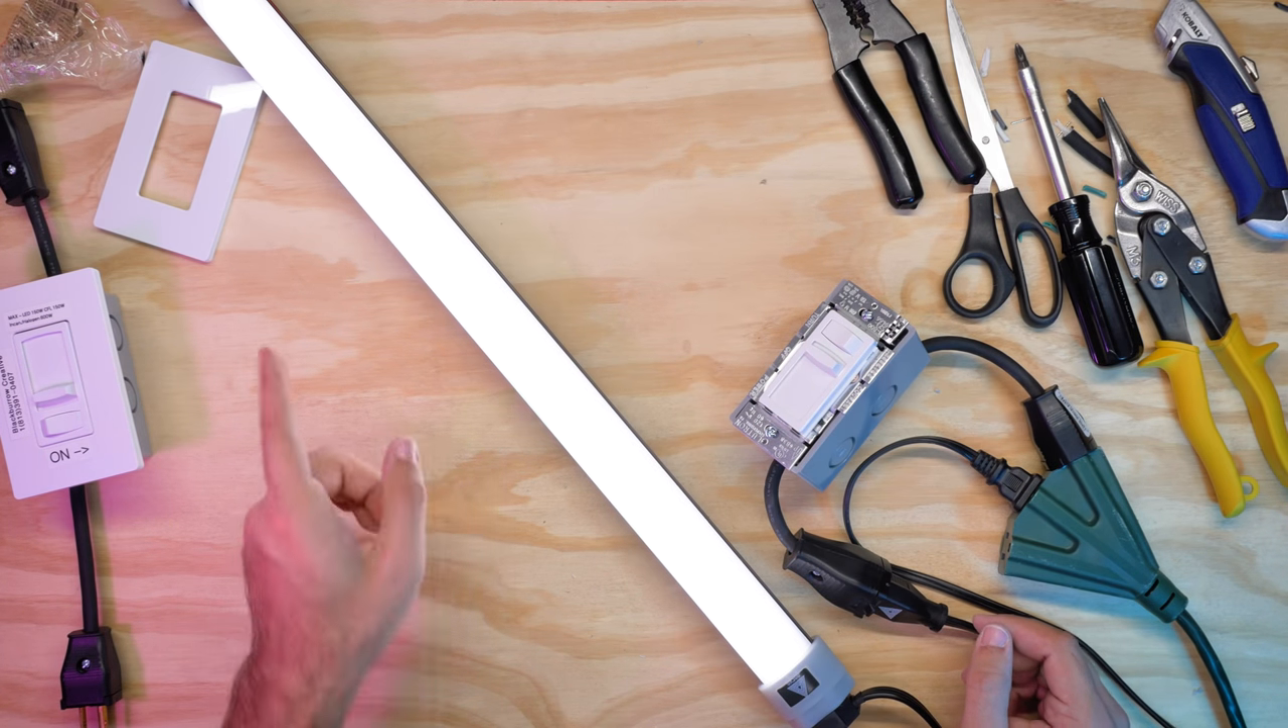We've got another dimmer switch built.